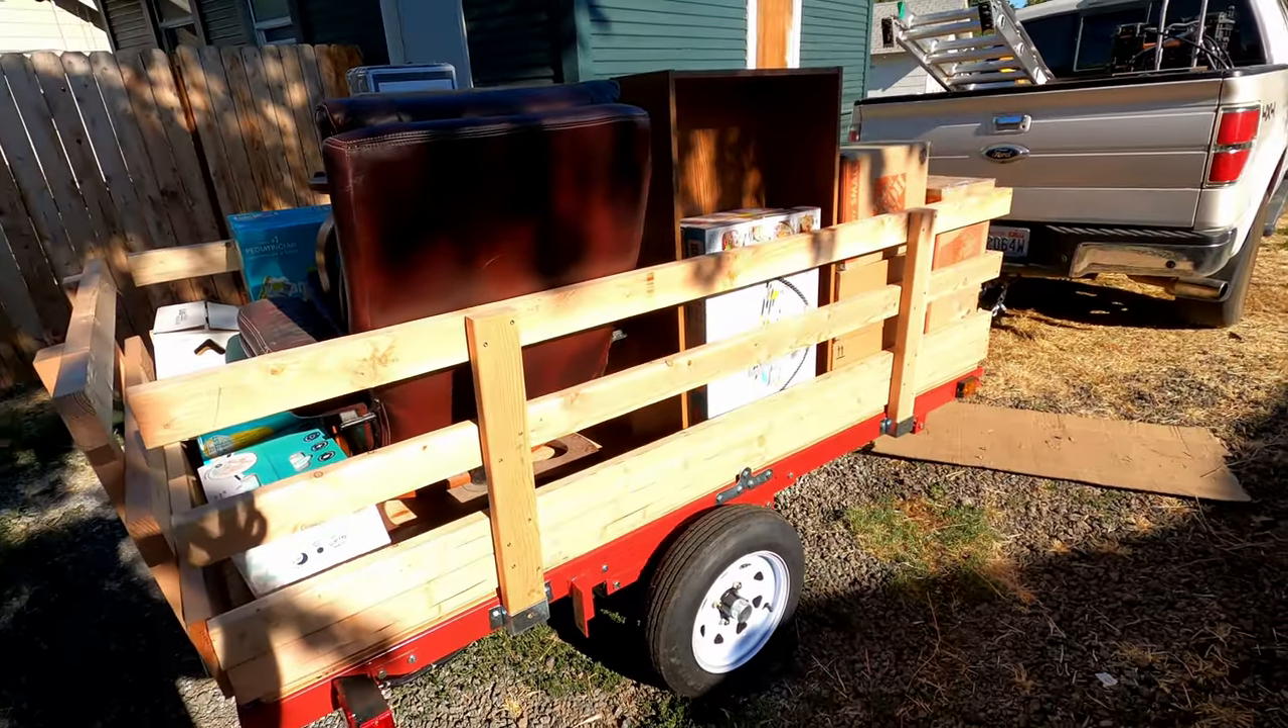Well, the trailer's all finished. Put the deck on, built the sides.